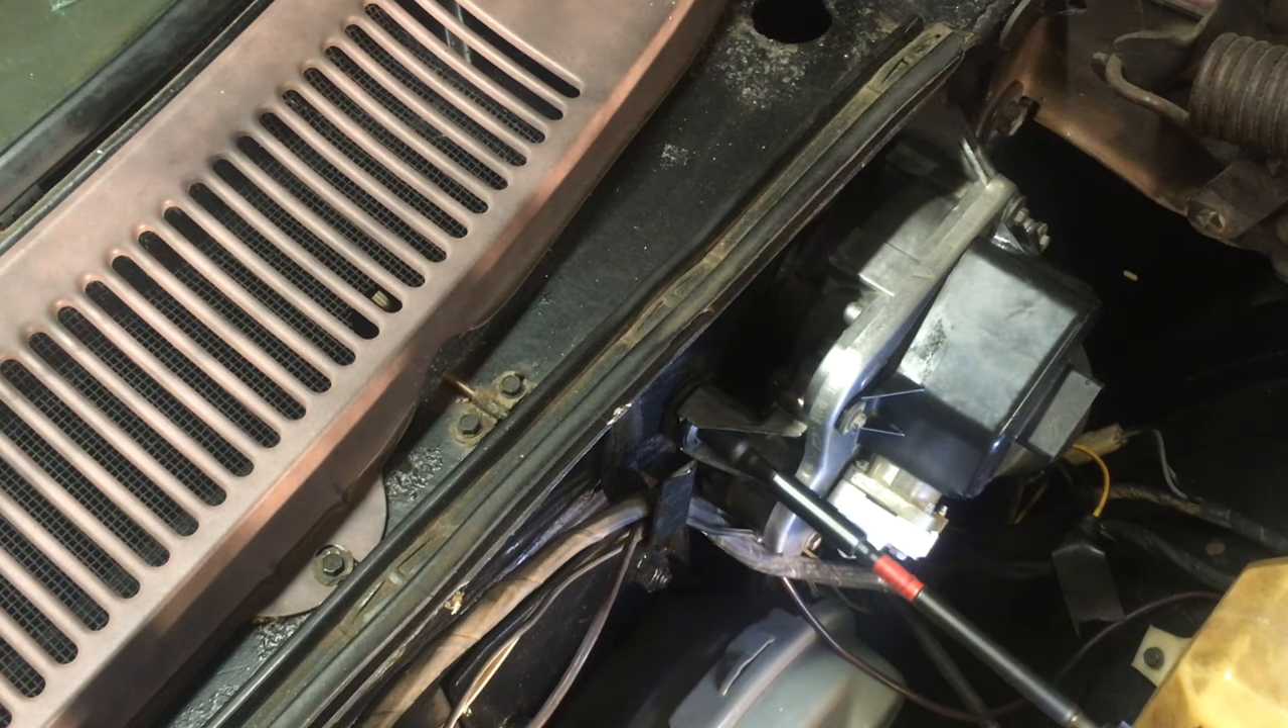And then the wiper motor is attached to the car.